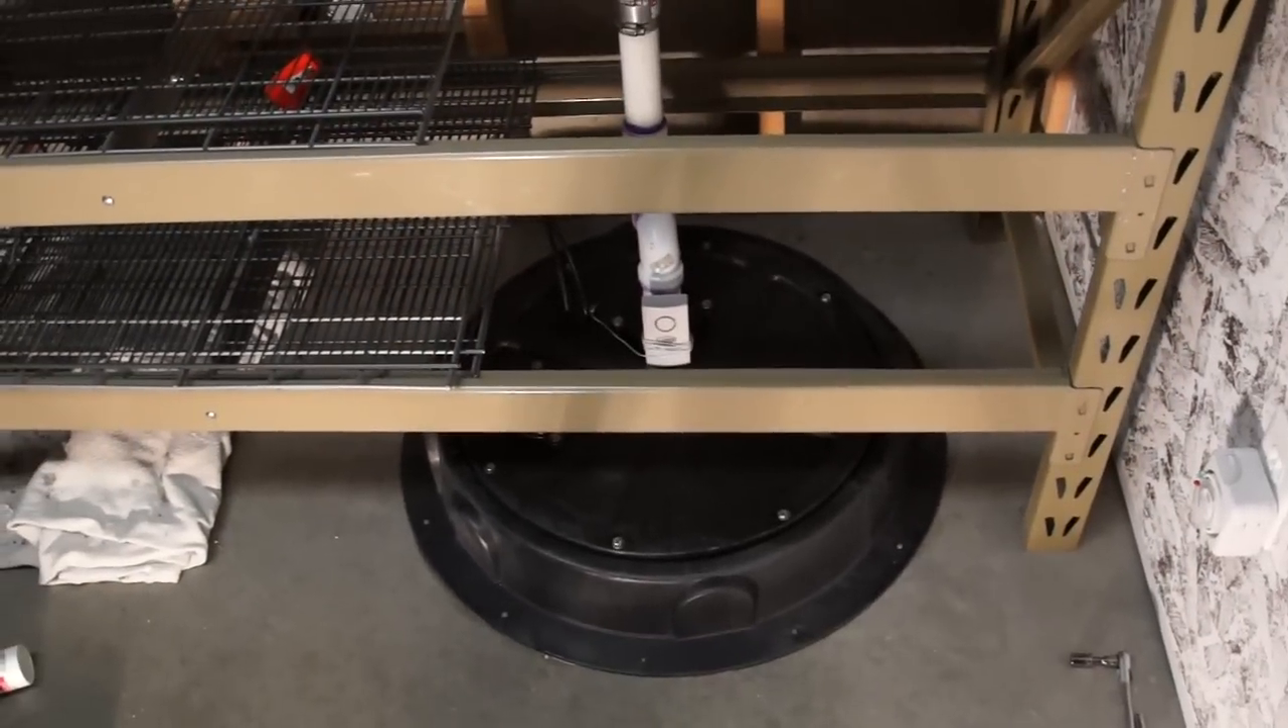We've got the sump cover in place.